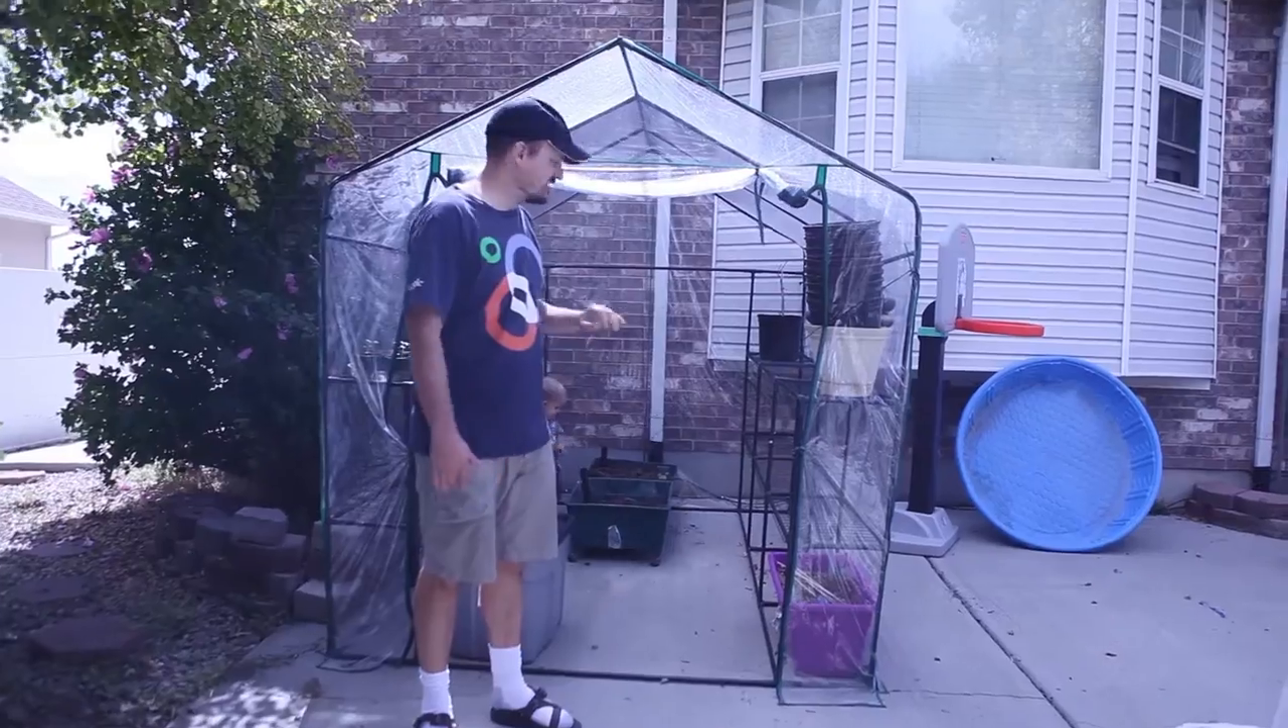We've got the greenhouse all put together, assembled. I put the plastic on.